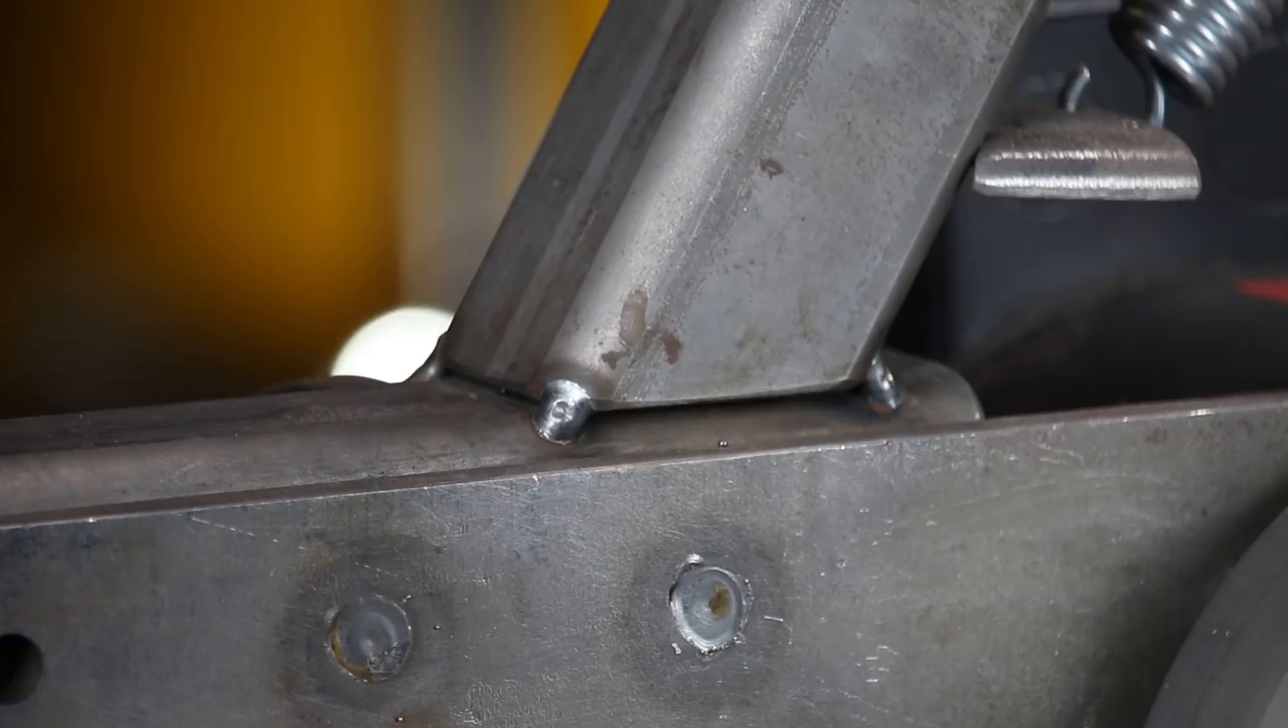The welds in this thing are really just tack welds at this point.